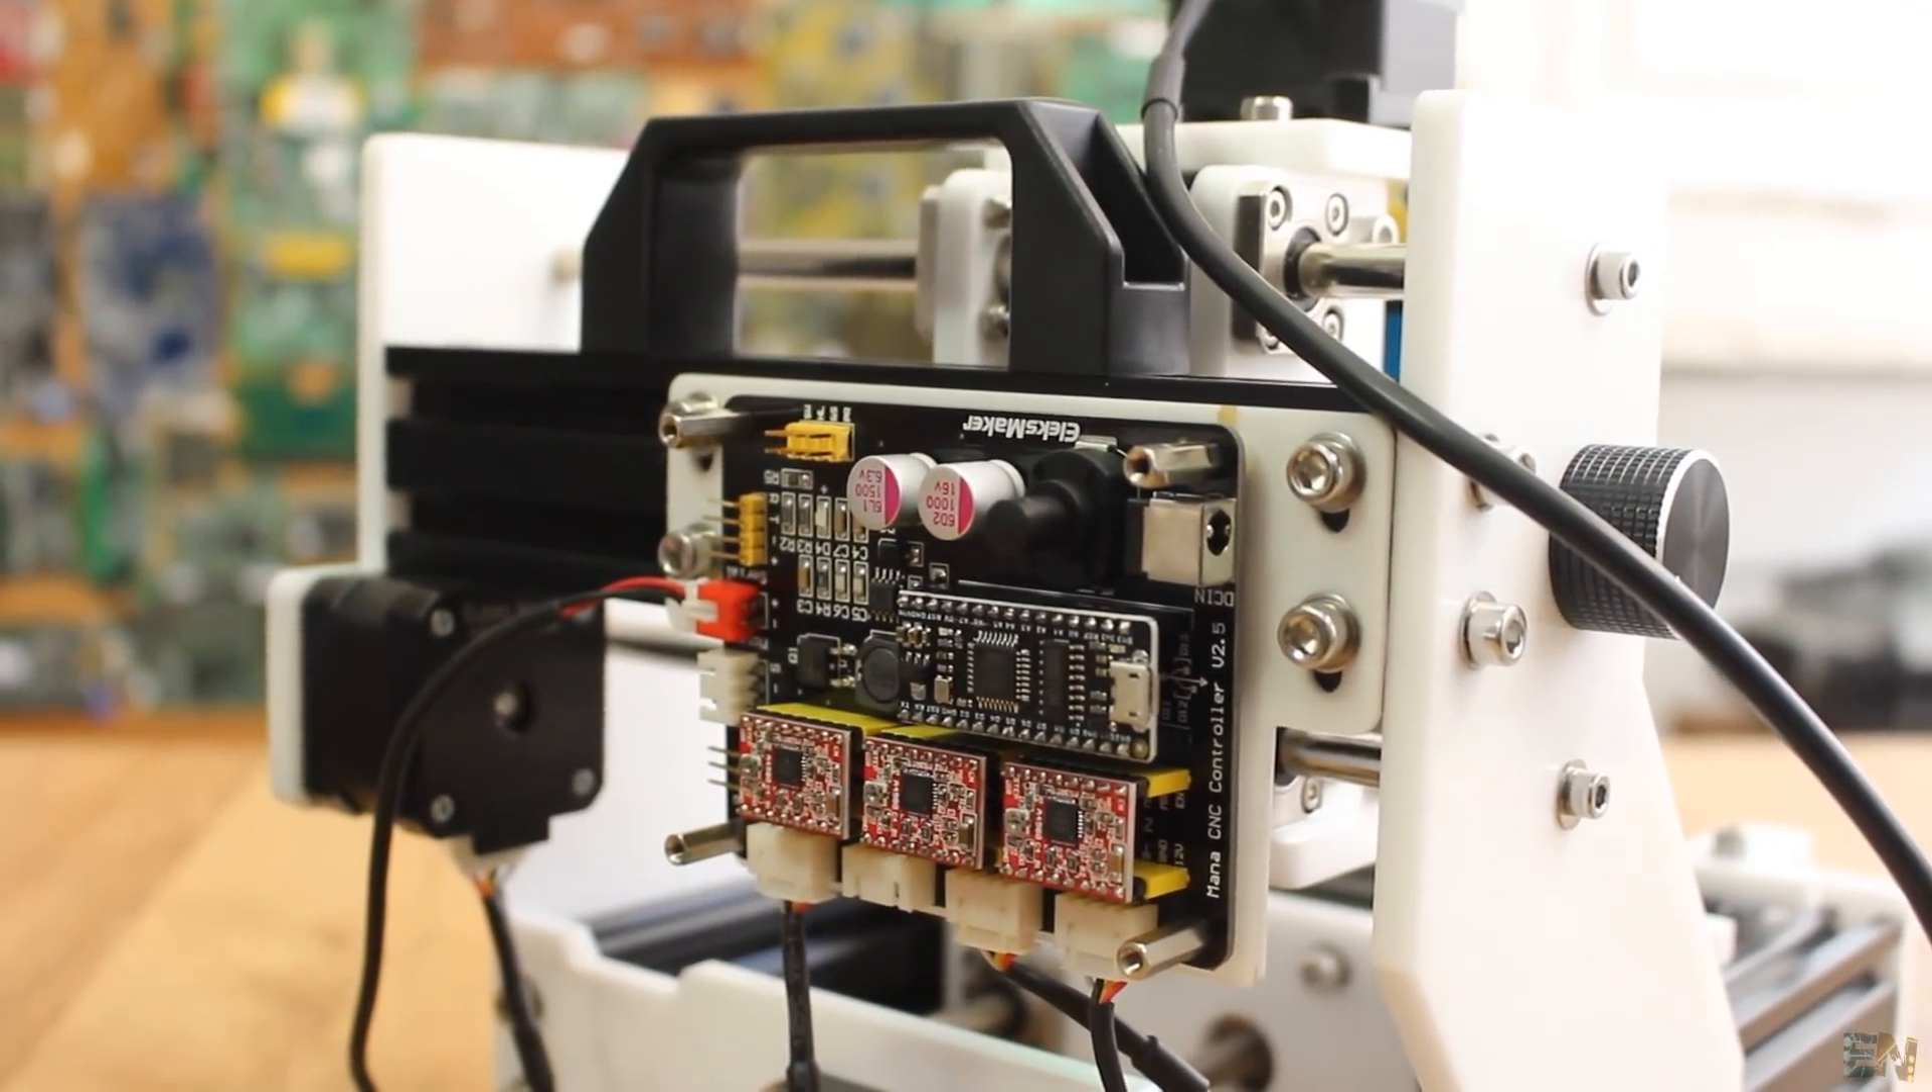The controller board is placed here on the back of the machine, but I removed the back plastic cover in order to see the connectors better.